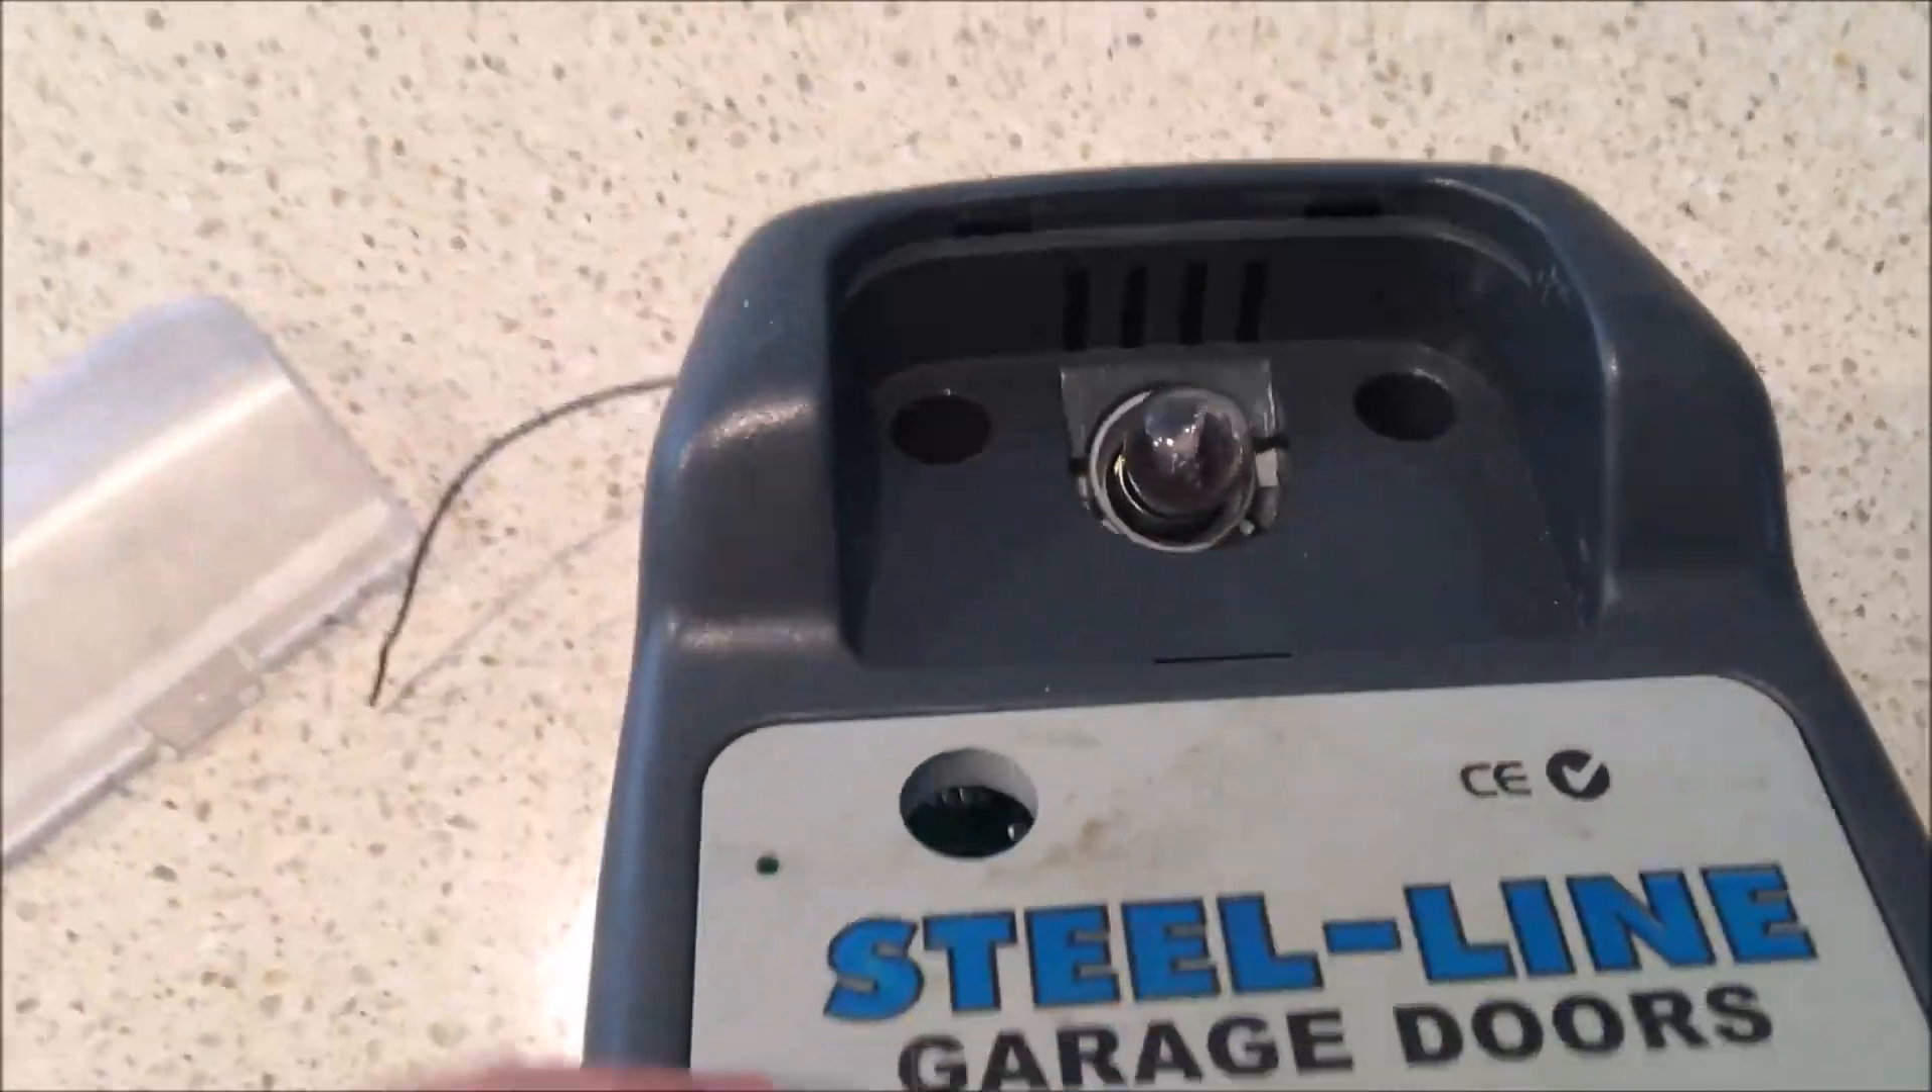And there should be two screws here which I've already removed.